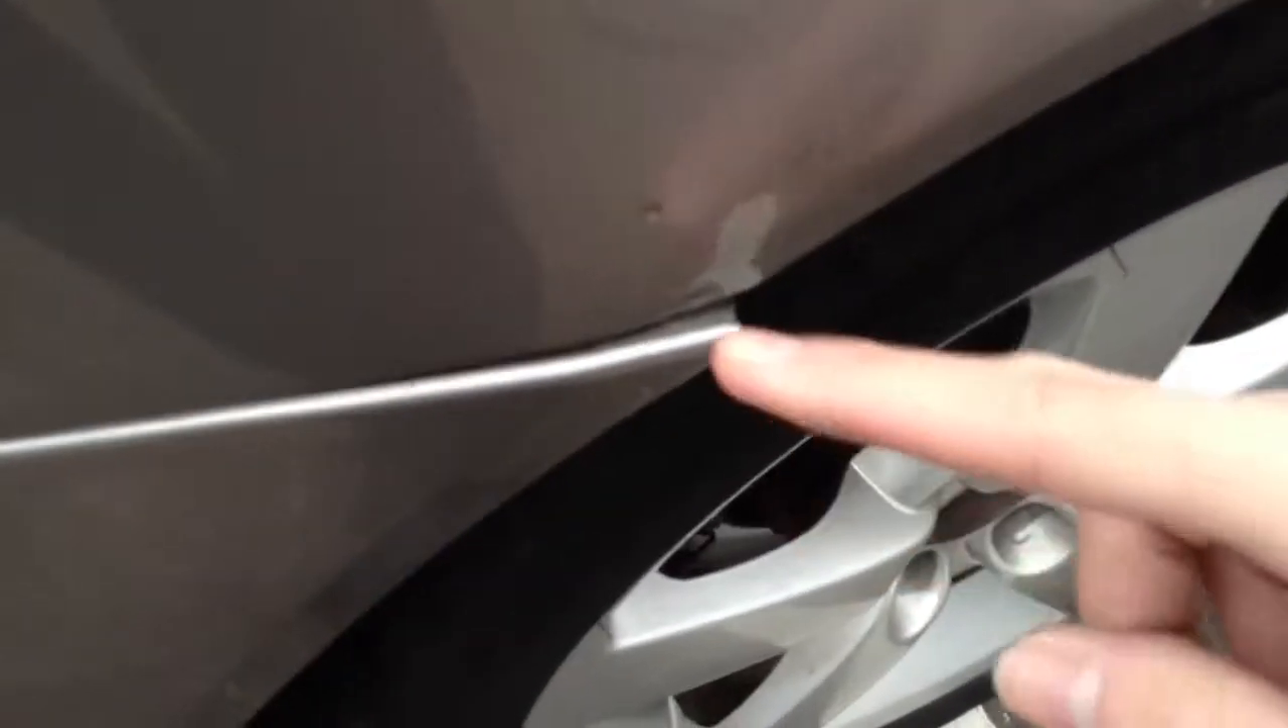Bodywork is slightly off there on the rear arch, so that probably just needs clipping back in or something.